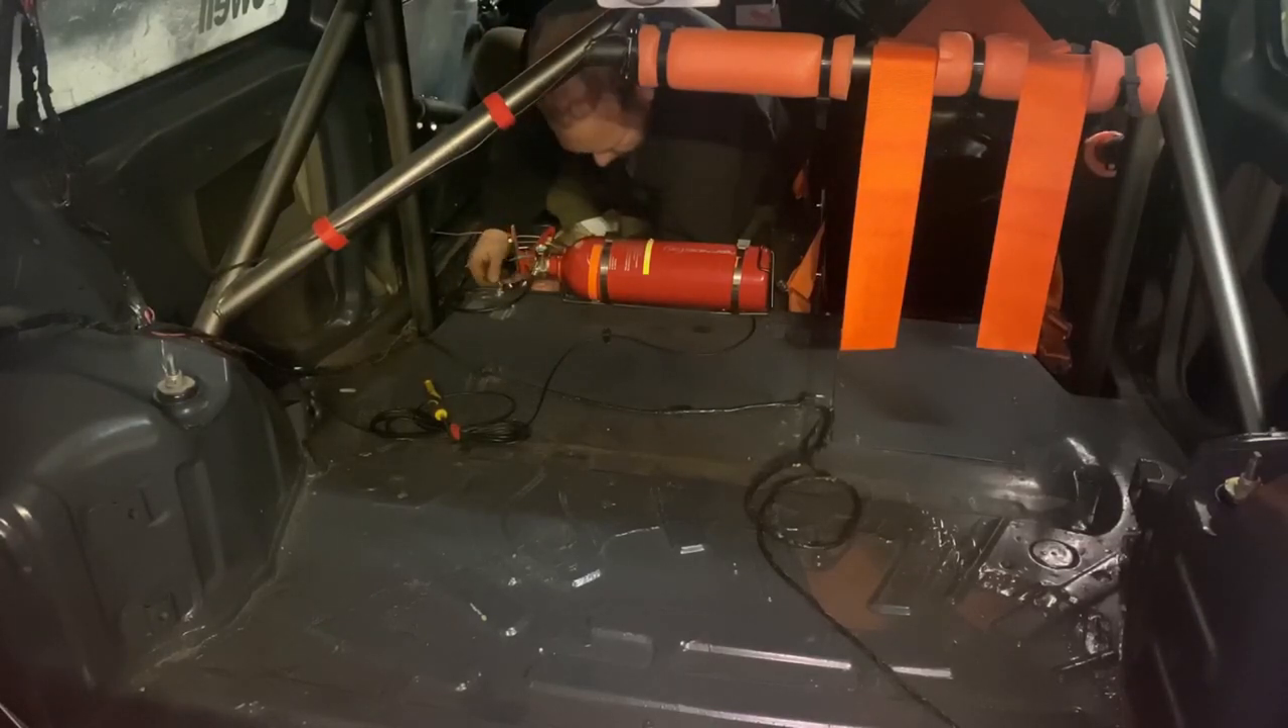Fire extinguisher is now back in place.